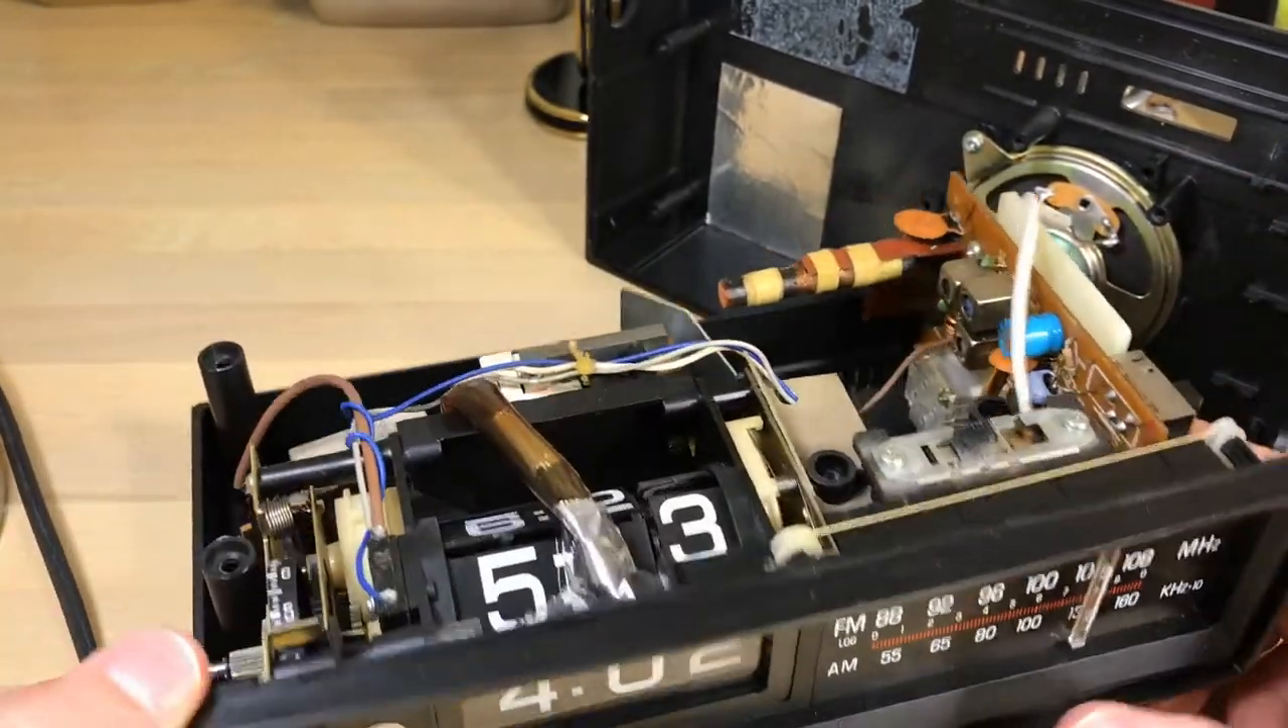Now we've already got this clock disassembled.